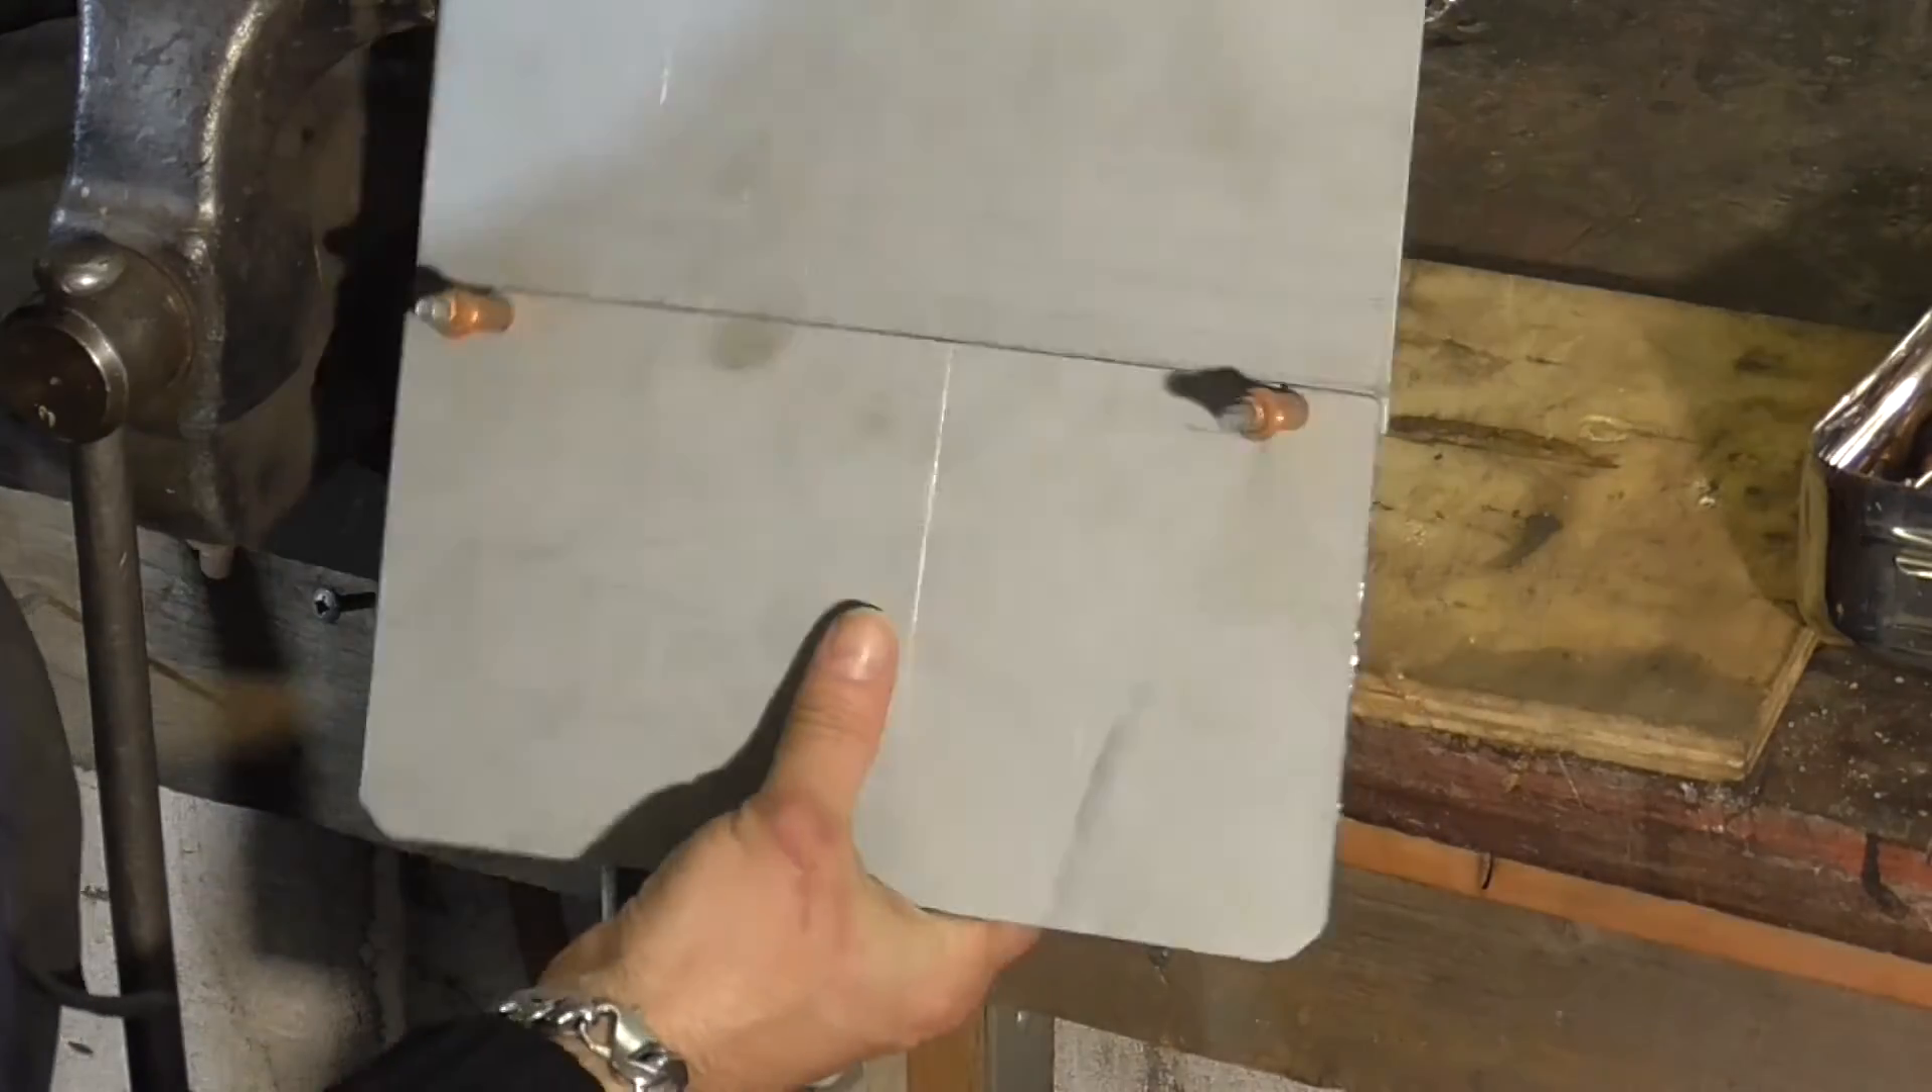Zo, we hebben nu de CLECO-bevestigingspinnen erin gezet.